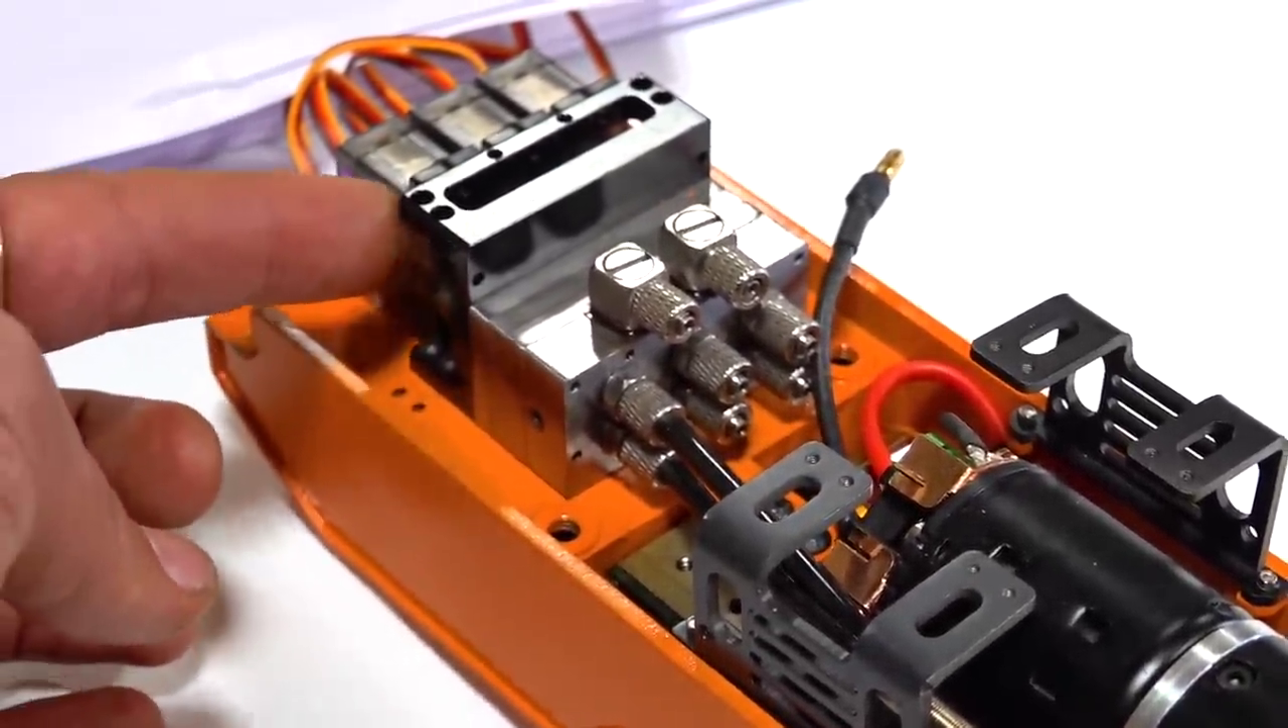You'll see here from my final move, I did install the block onto the chassis.